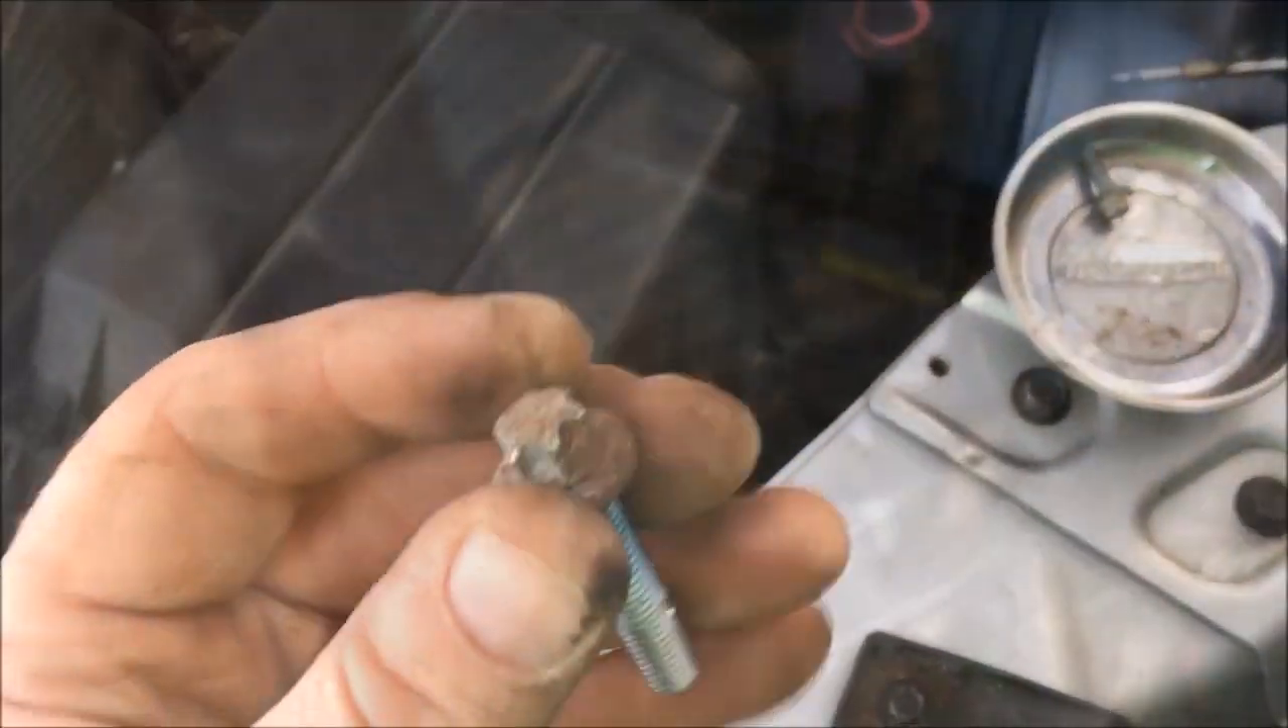Okay so there's the E 12 bolt out as you can see it does have thread lock on it.